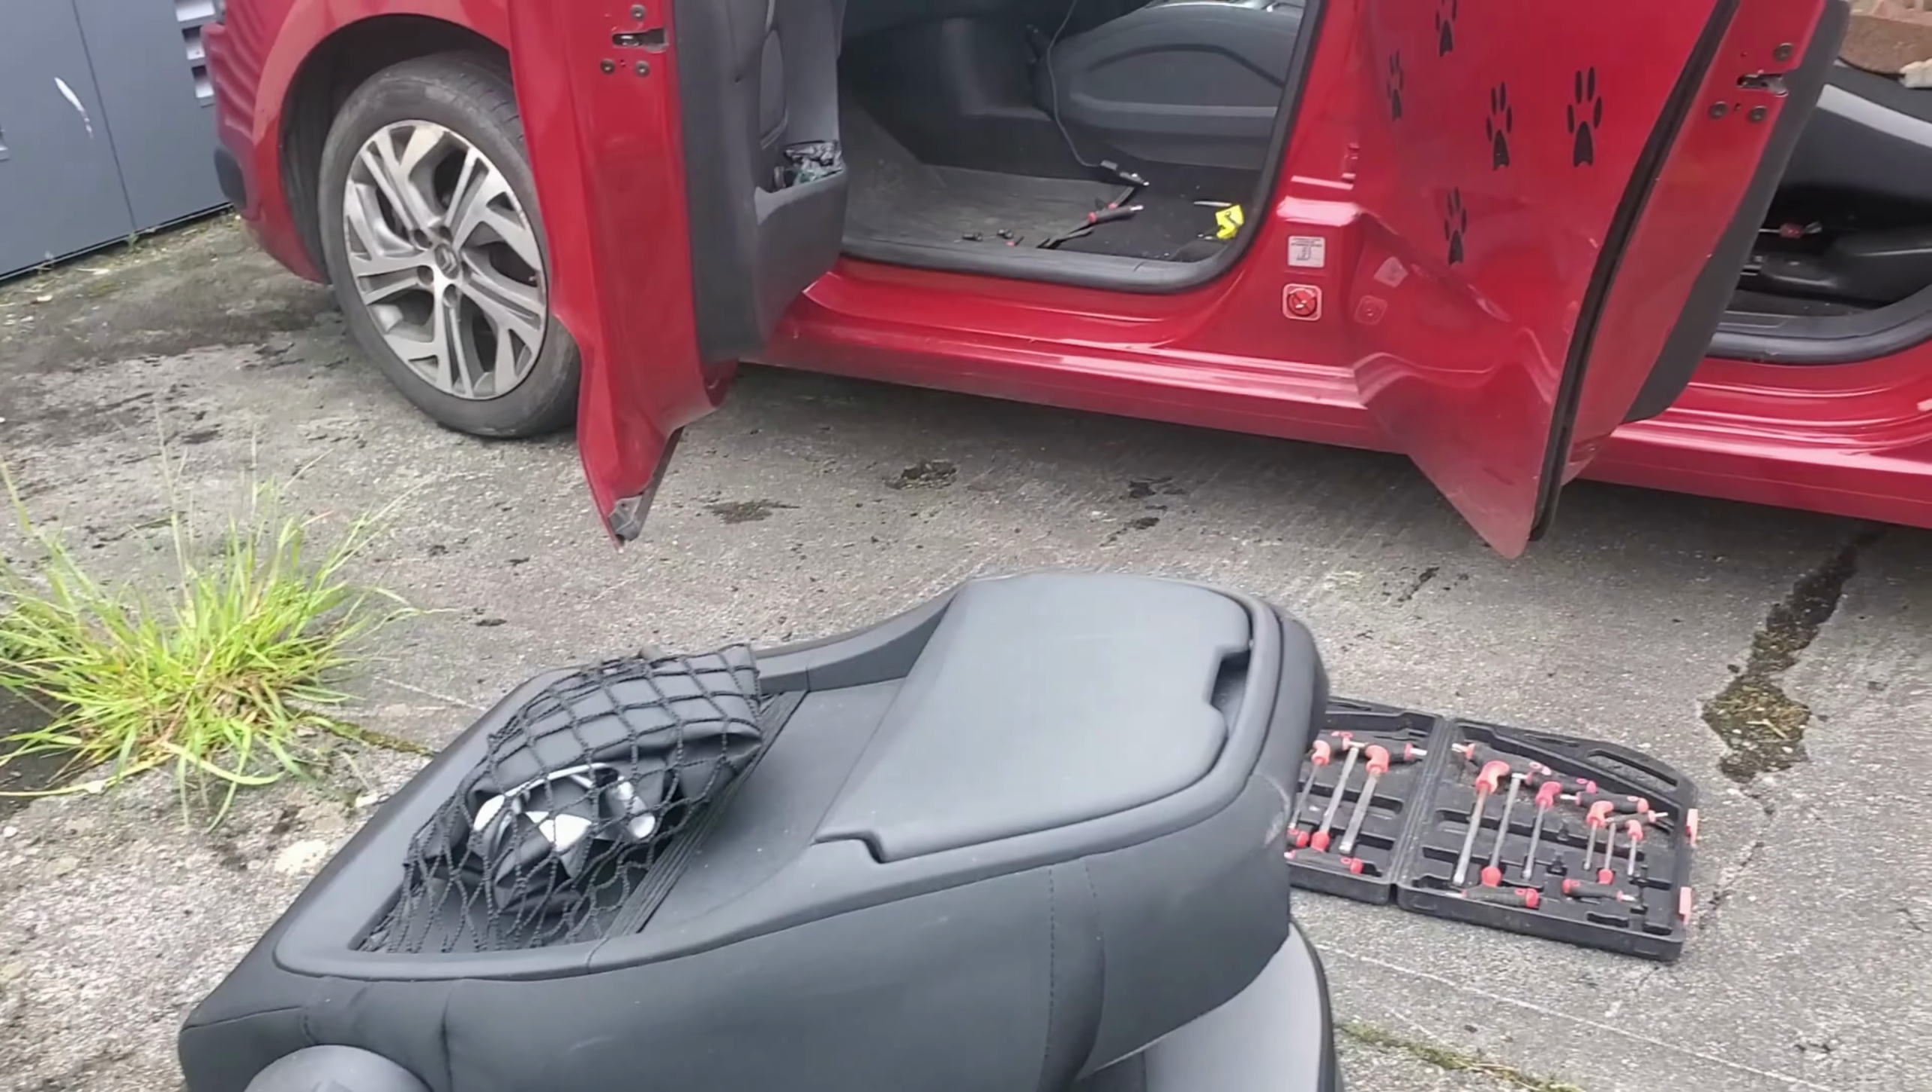So there's my seat out now.